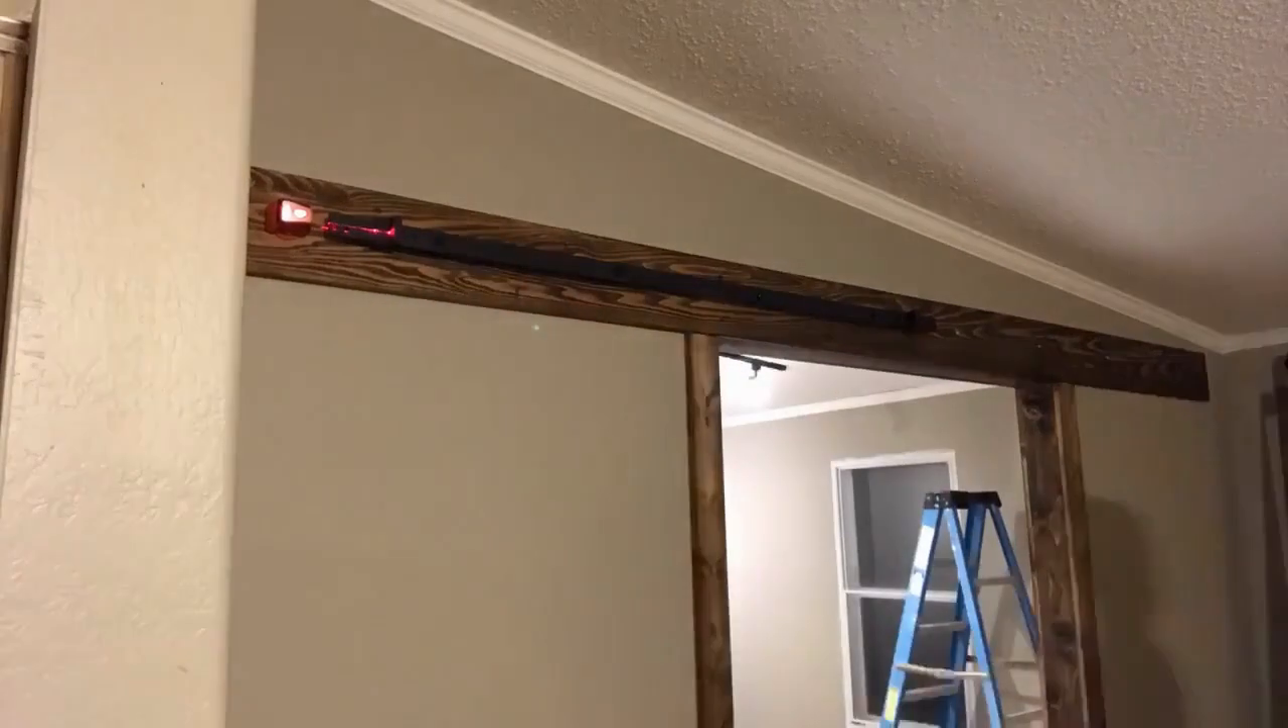As you can see, the office is complete, and all of our framework around the doors is complete.